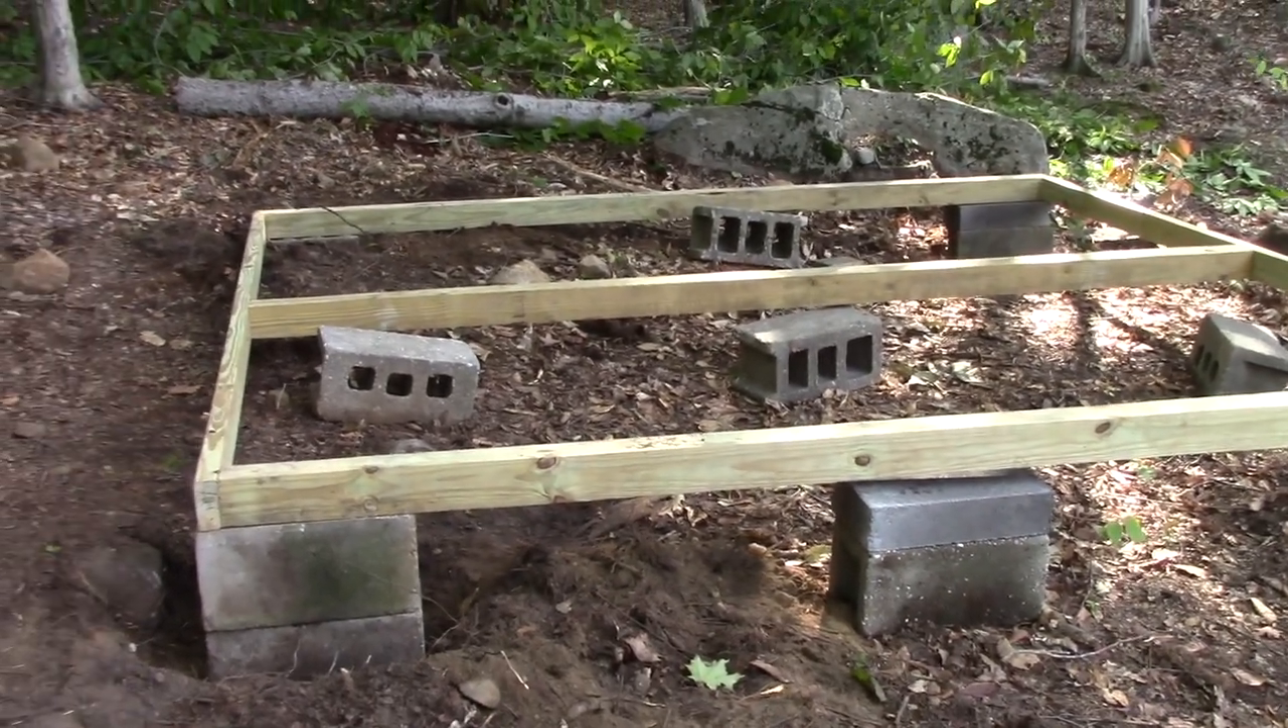We got the basic frame done for the bottom of the shed.